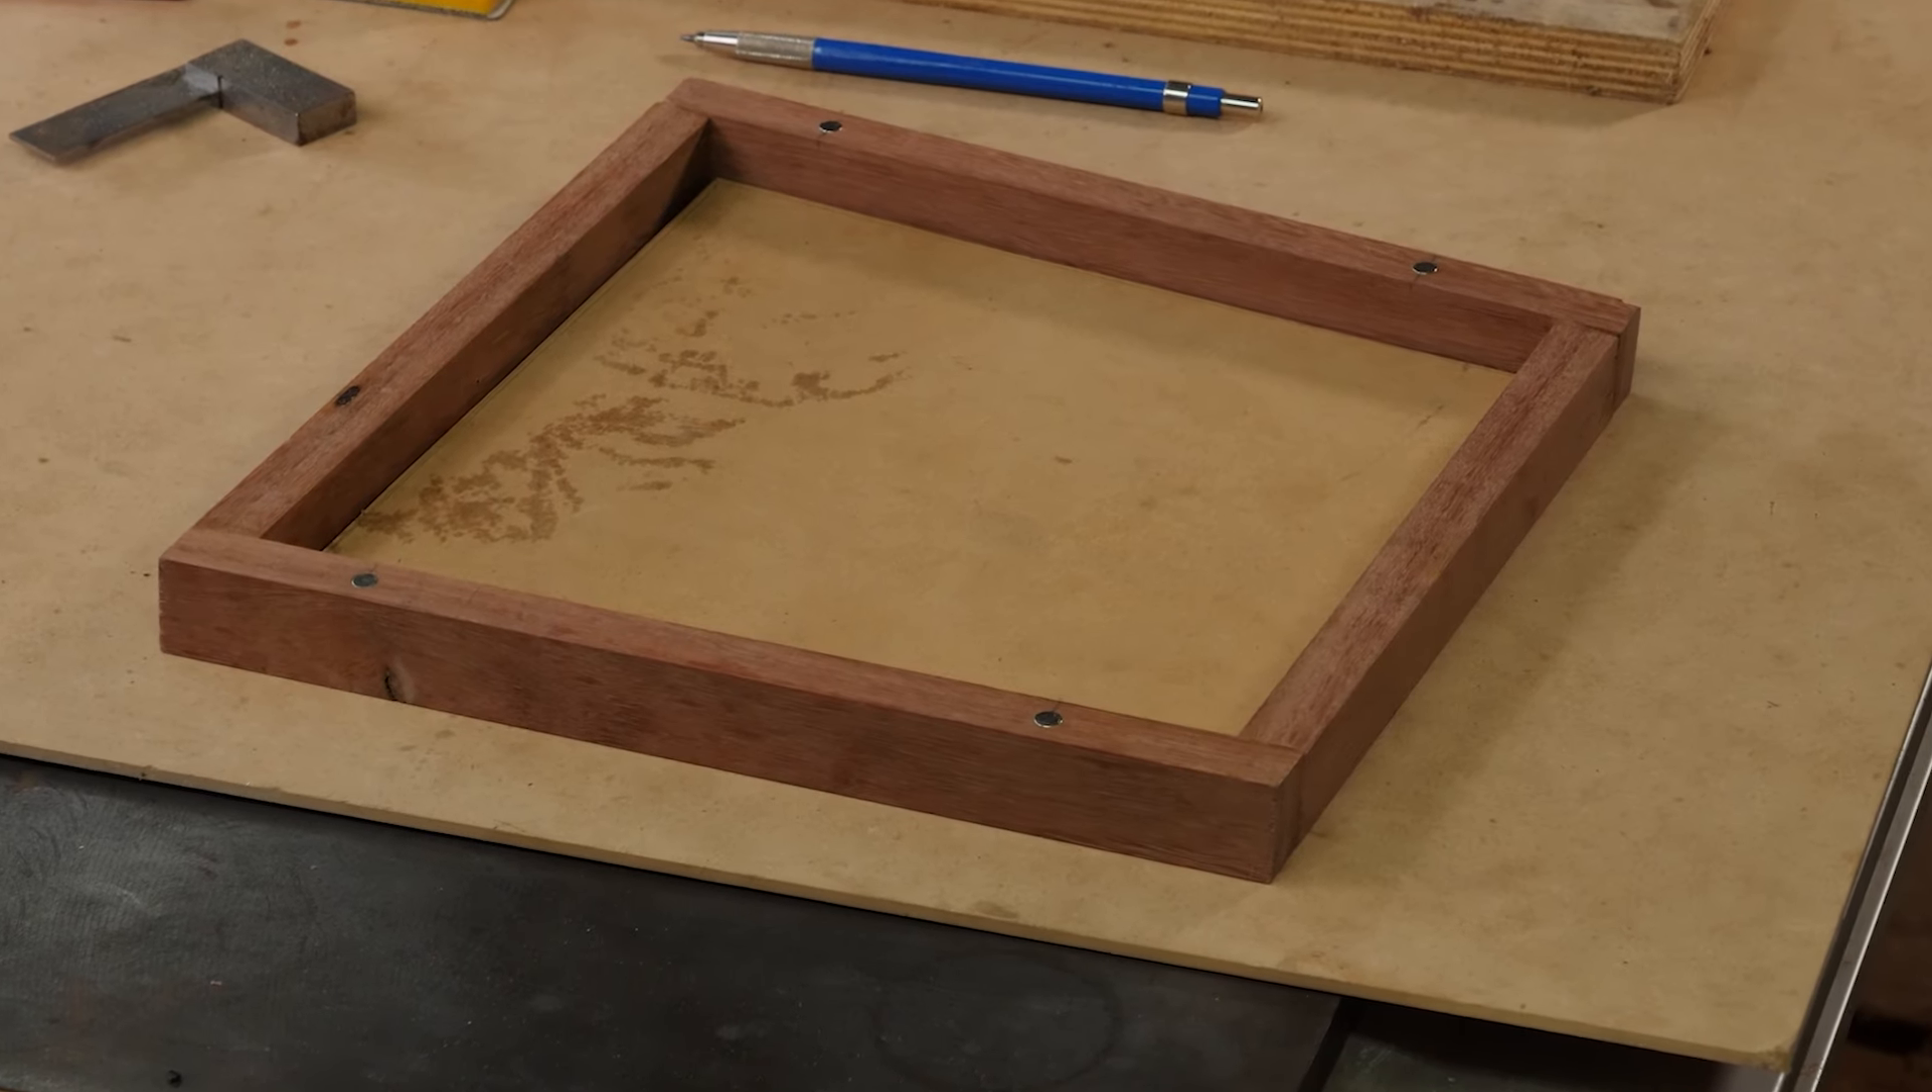I don't have footage of me putting this together, but you can see here a glued up frame with magnets installed.